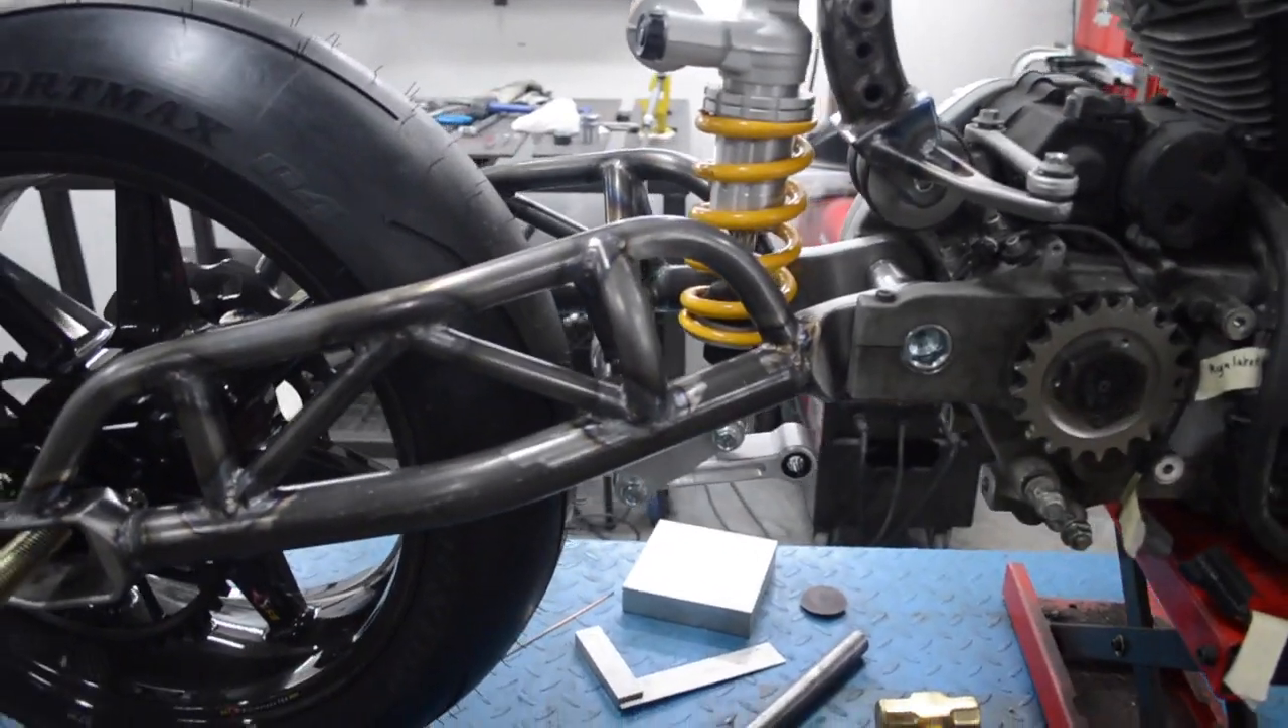Well, there's the swing arm all on.